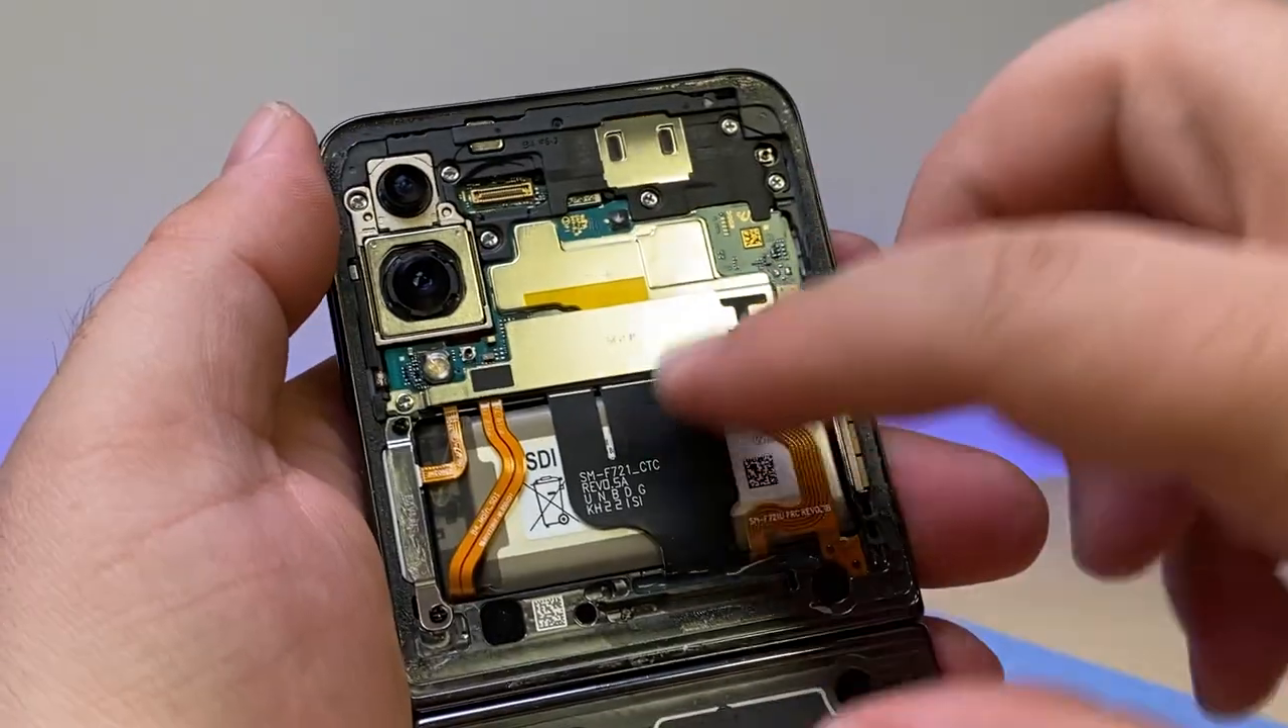All right, that is our first look at the phone from the inside without the back cover.